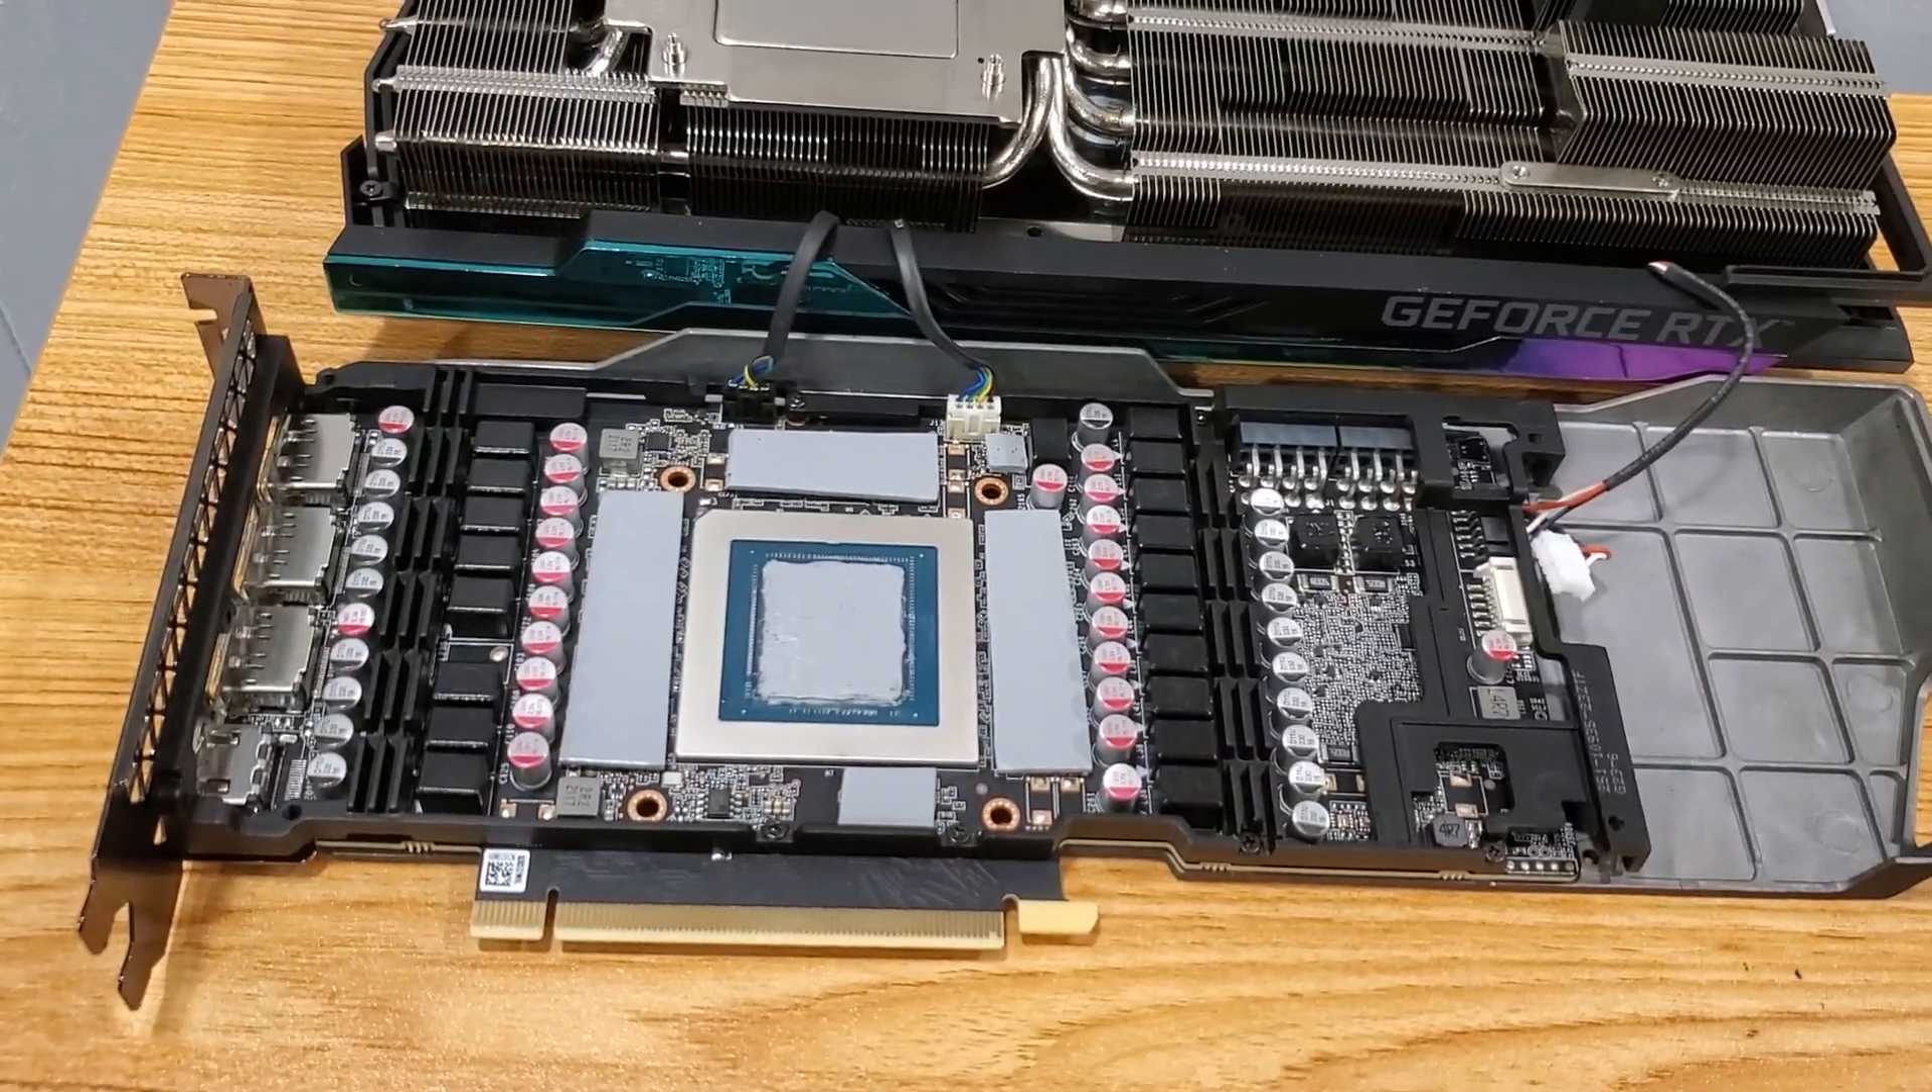Now that we have all the thermal pads and thermal paste reapplied, we now have to reassemble it.